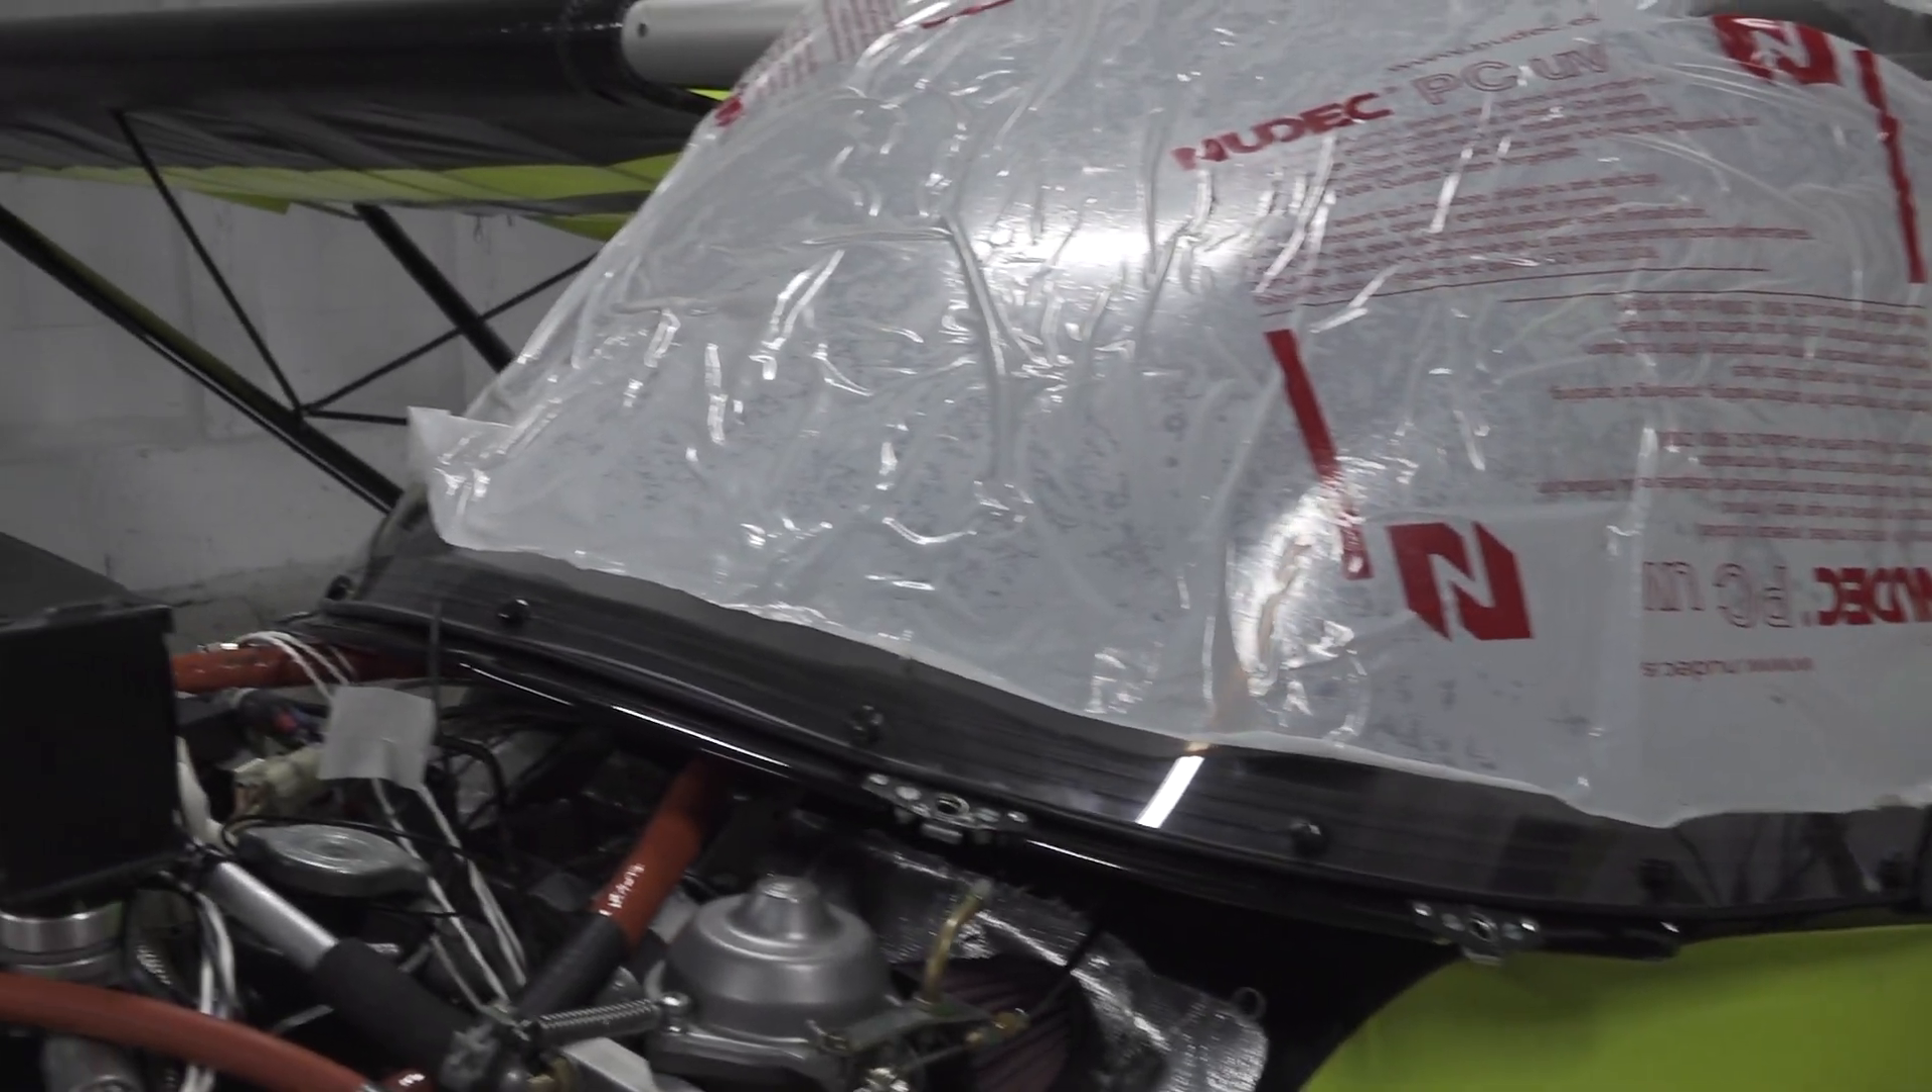Jak widzicie, również na załączonym obrazku zamontowaliśmy już pleksę.